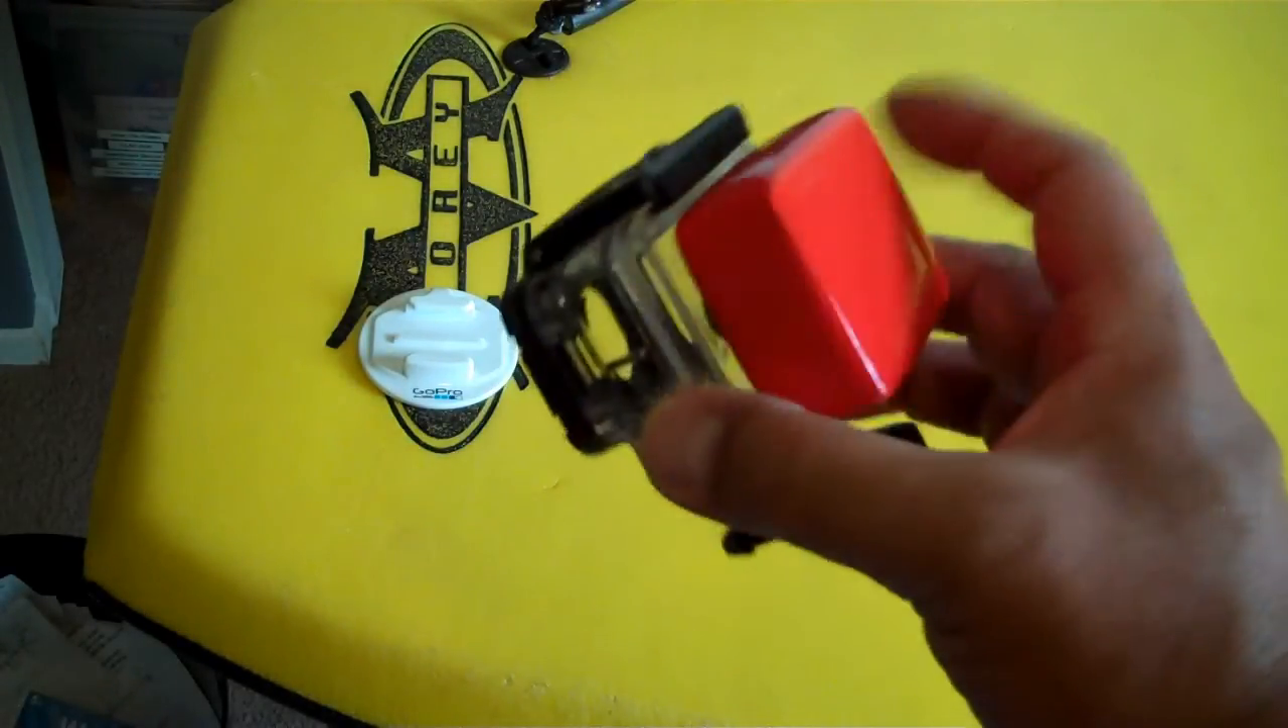Okay so success the bodyboard mount is in.